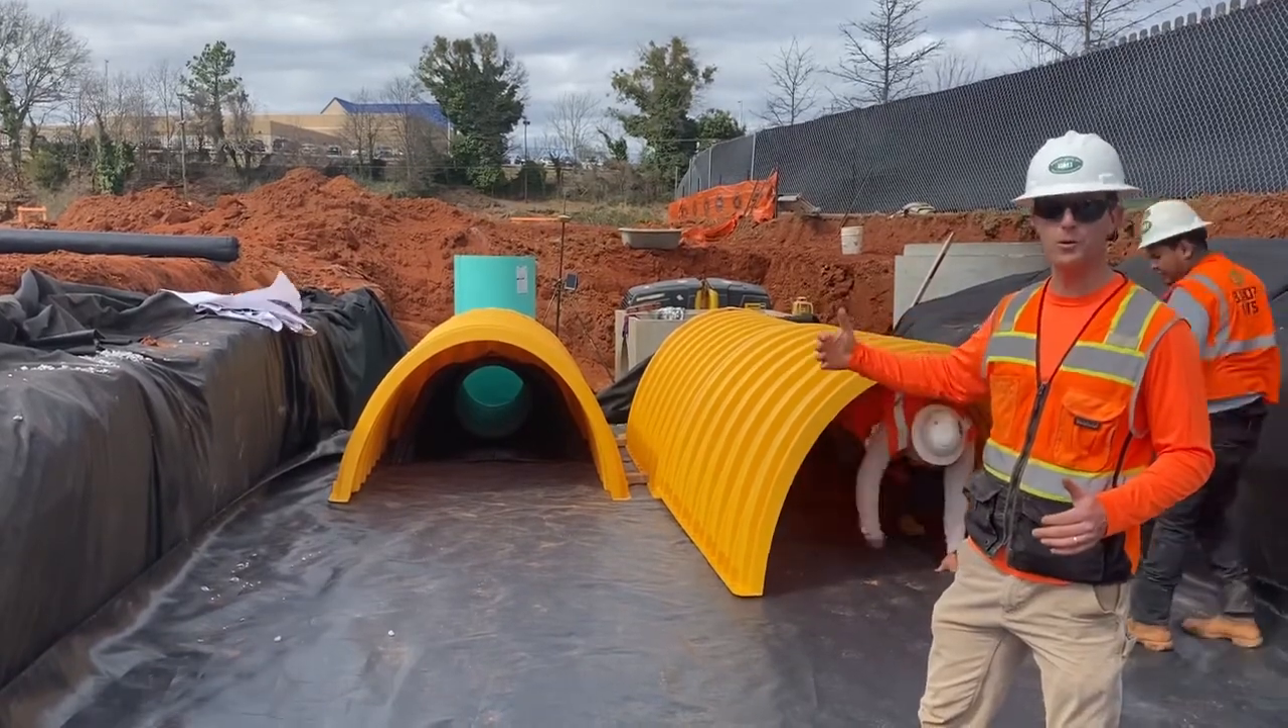We've got our first chamber stack for each row.